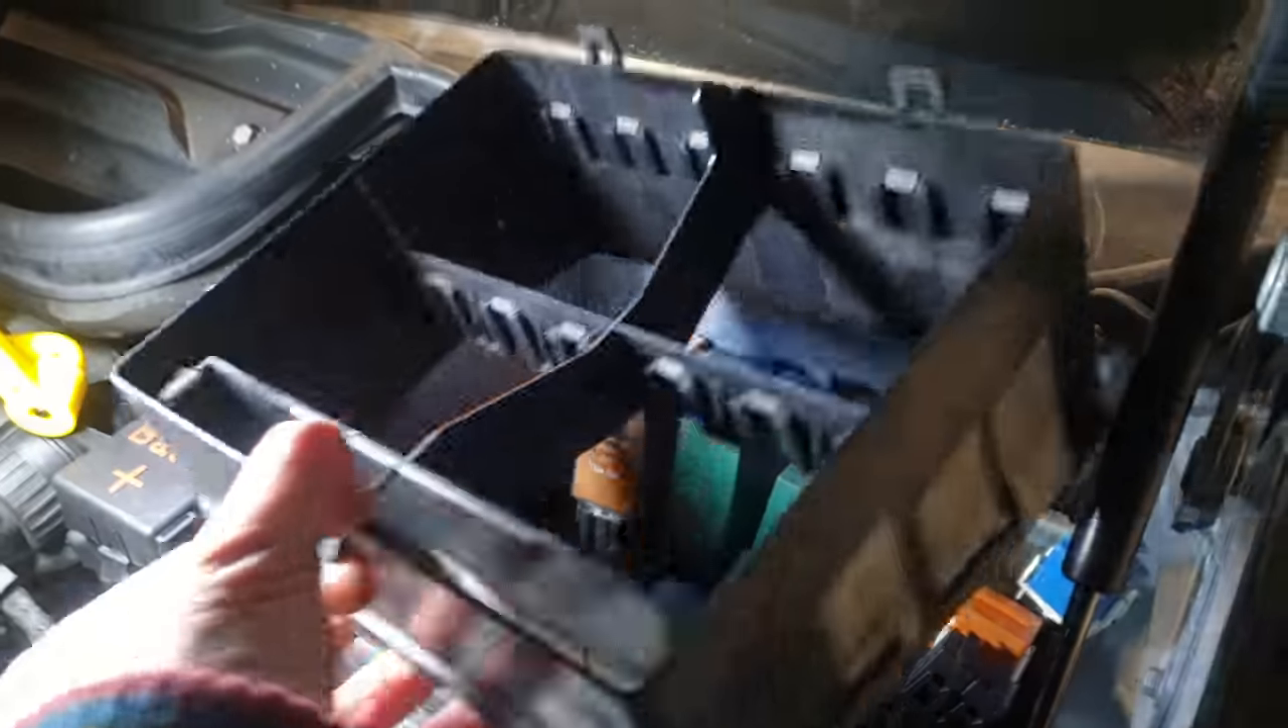This is the upper section of the fuse box which i now have removed.